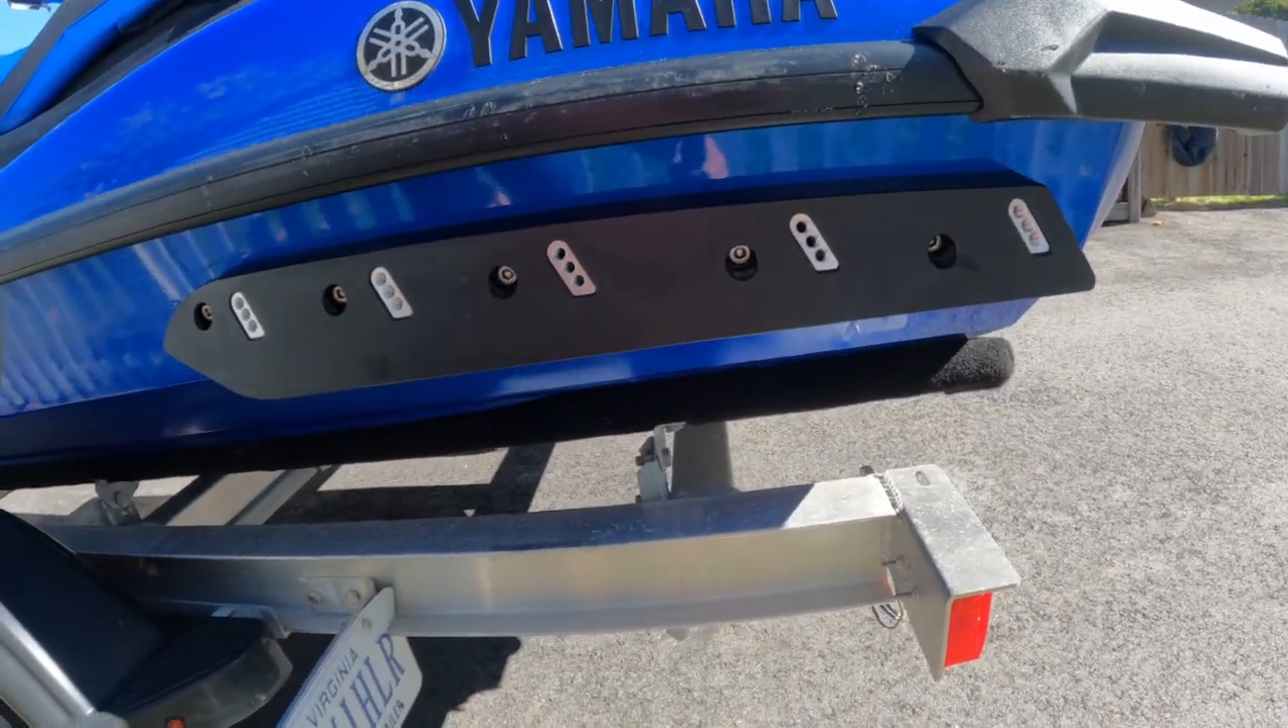So we got the backer plate on, mounted to the original stock holes for the Sponsons.